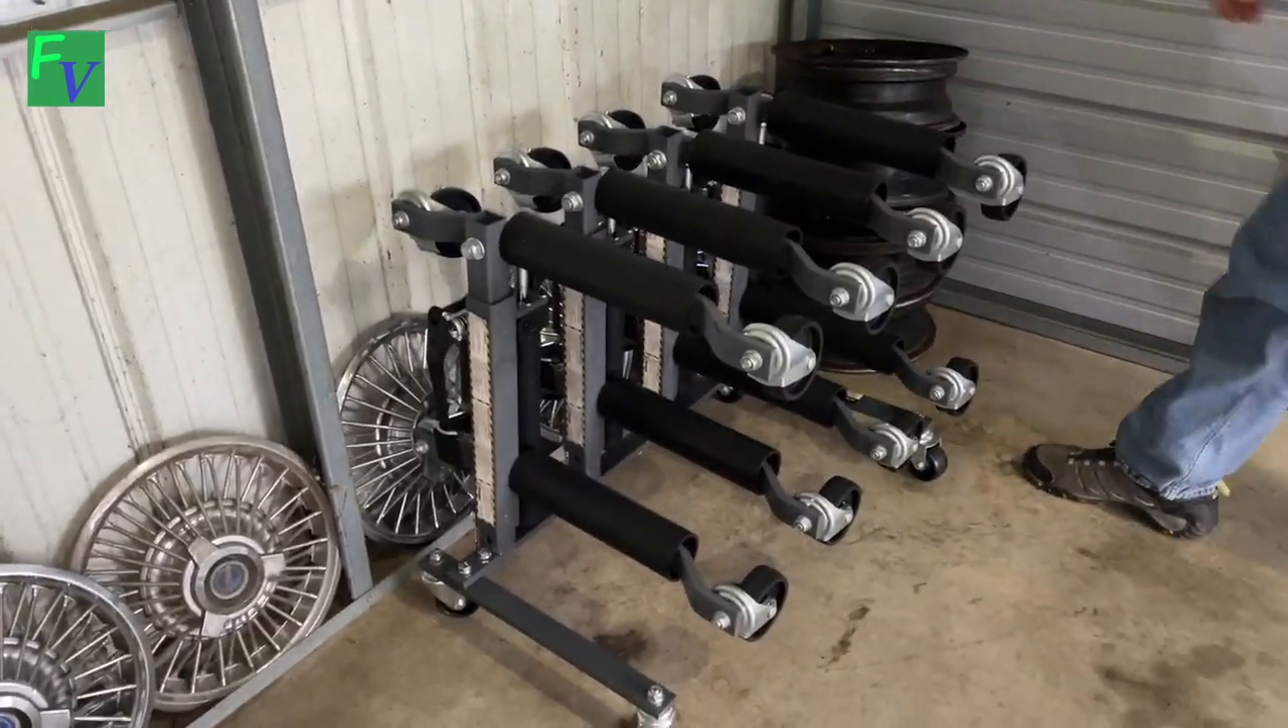All right, so here's our finished product. We have our go-carts sitting on the actual stand.